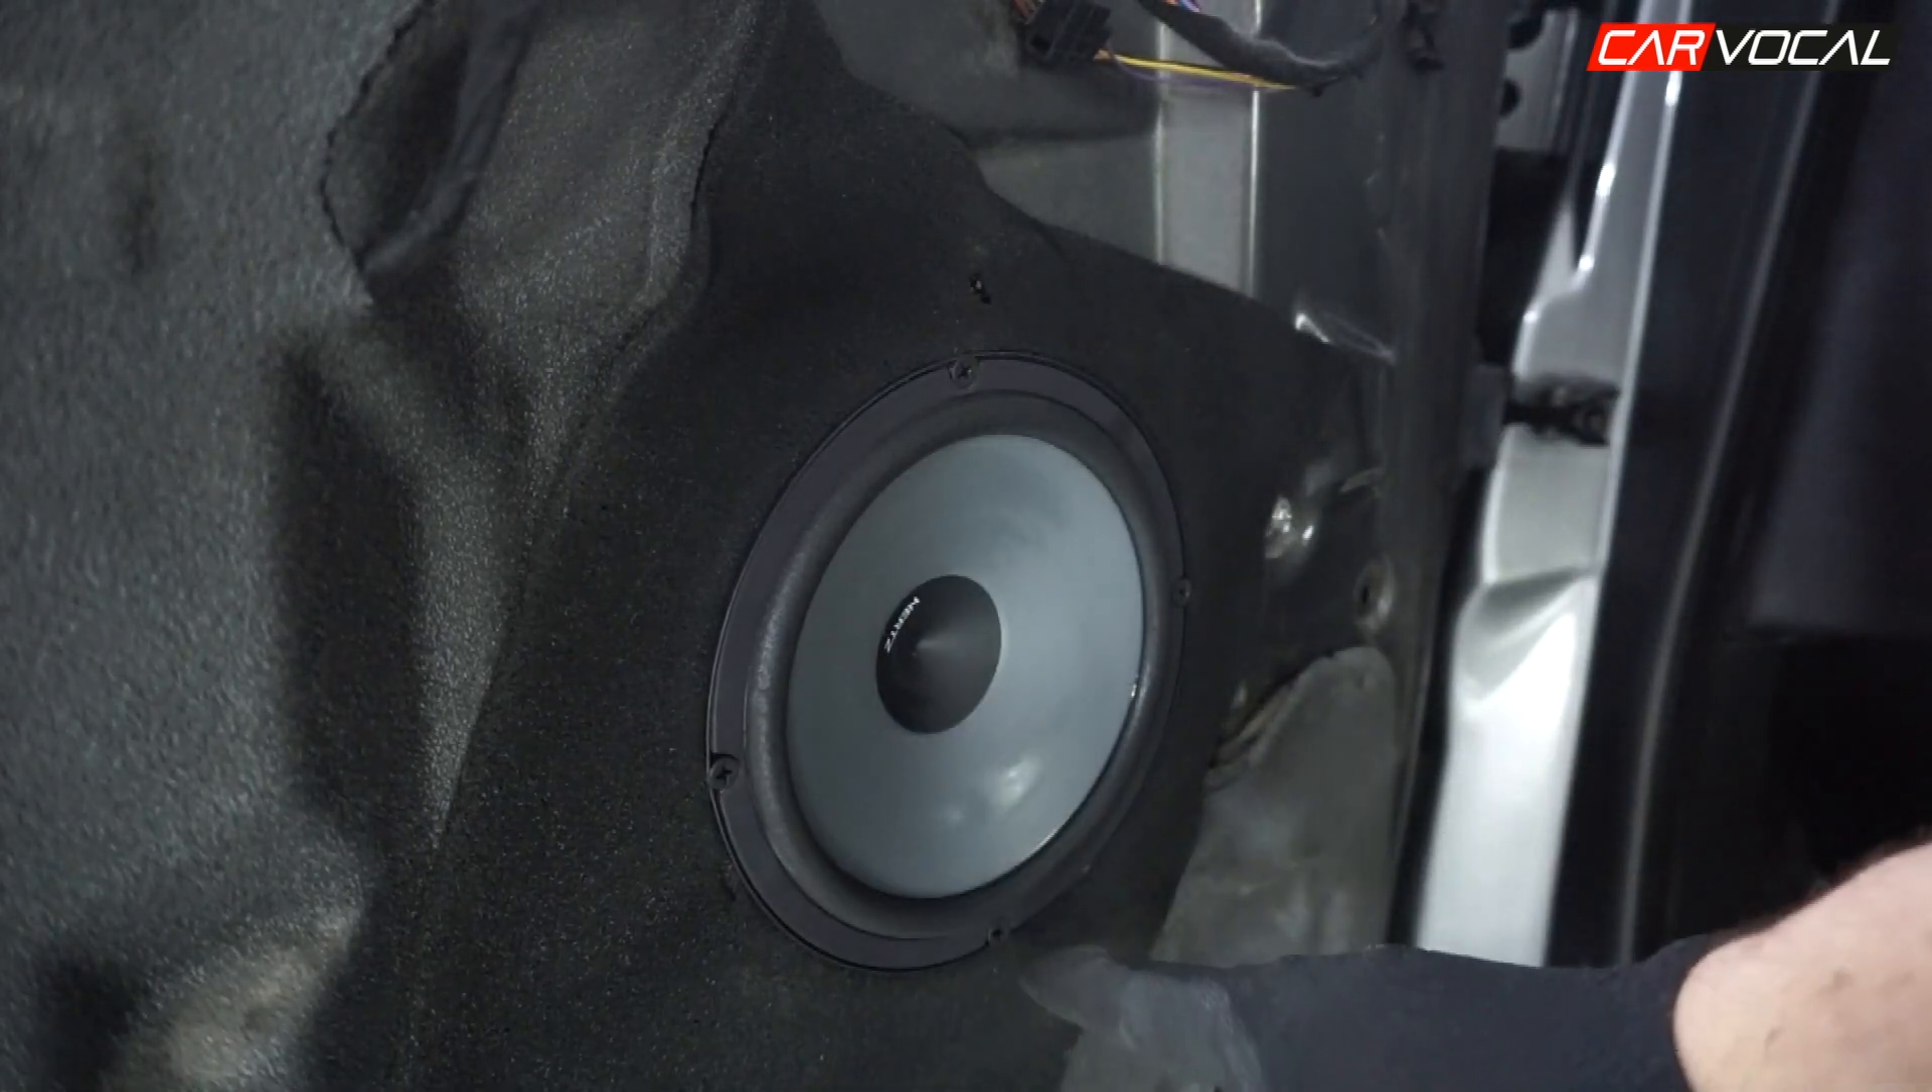Görmüş olduğunuz gibi orijinal bir kasnakla beraber buraya K165'in hoparlör kısmını taktık.